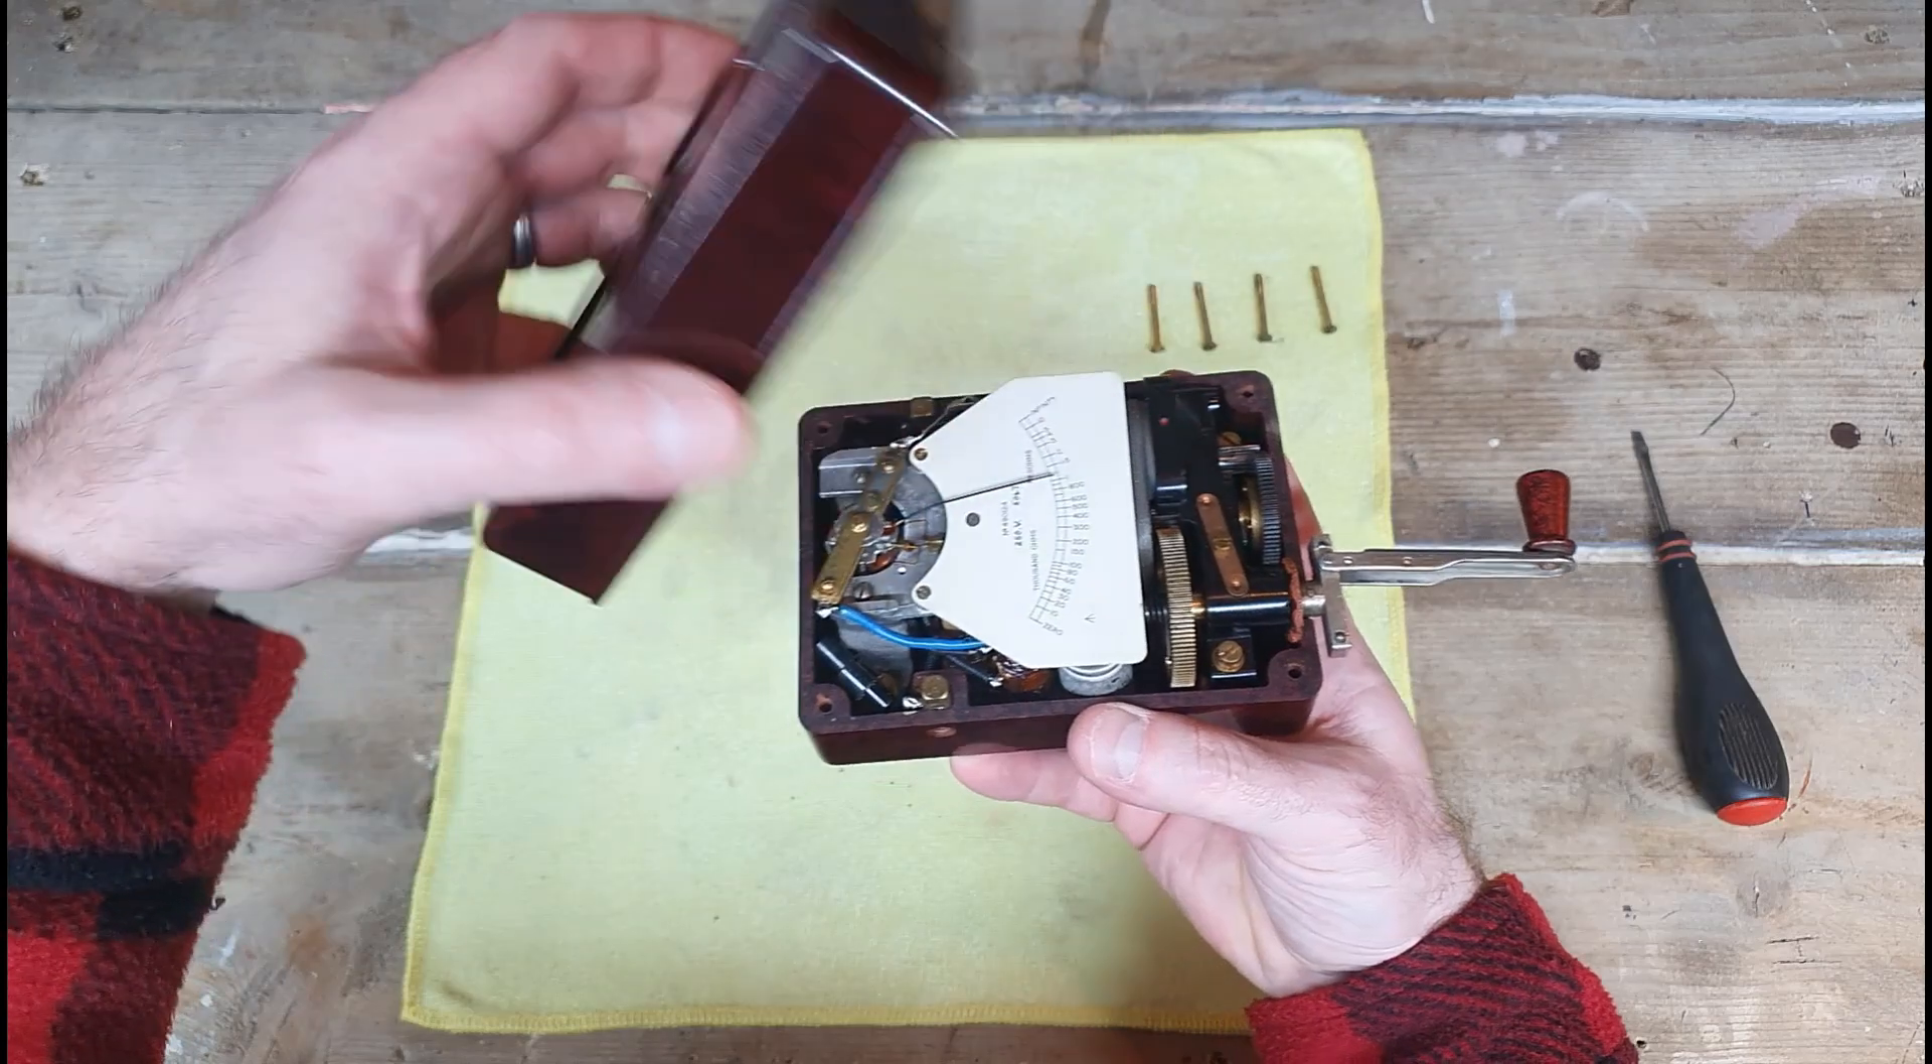Anyway all right screws are all out.